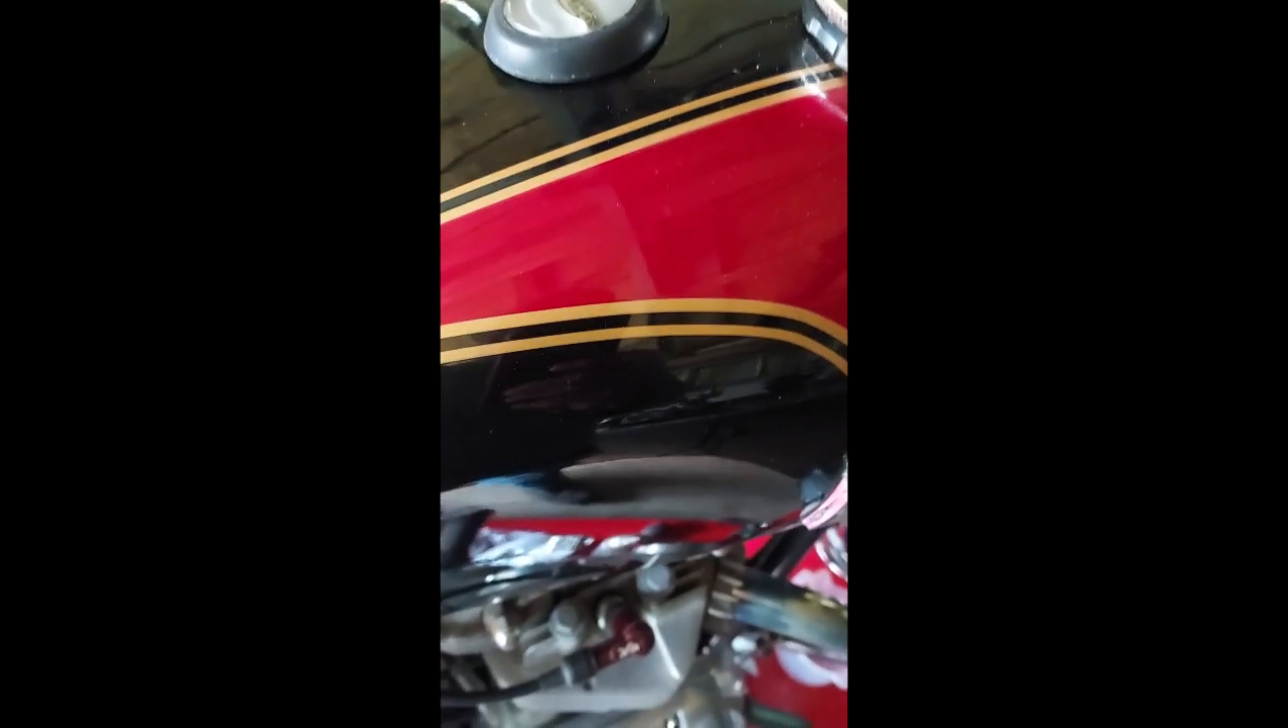Here we are in the garage again and the tank's back on.